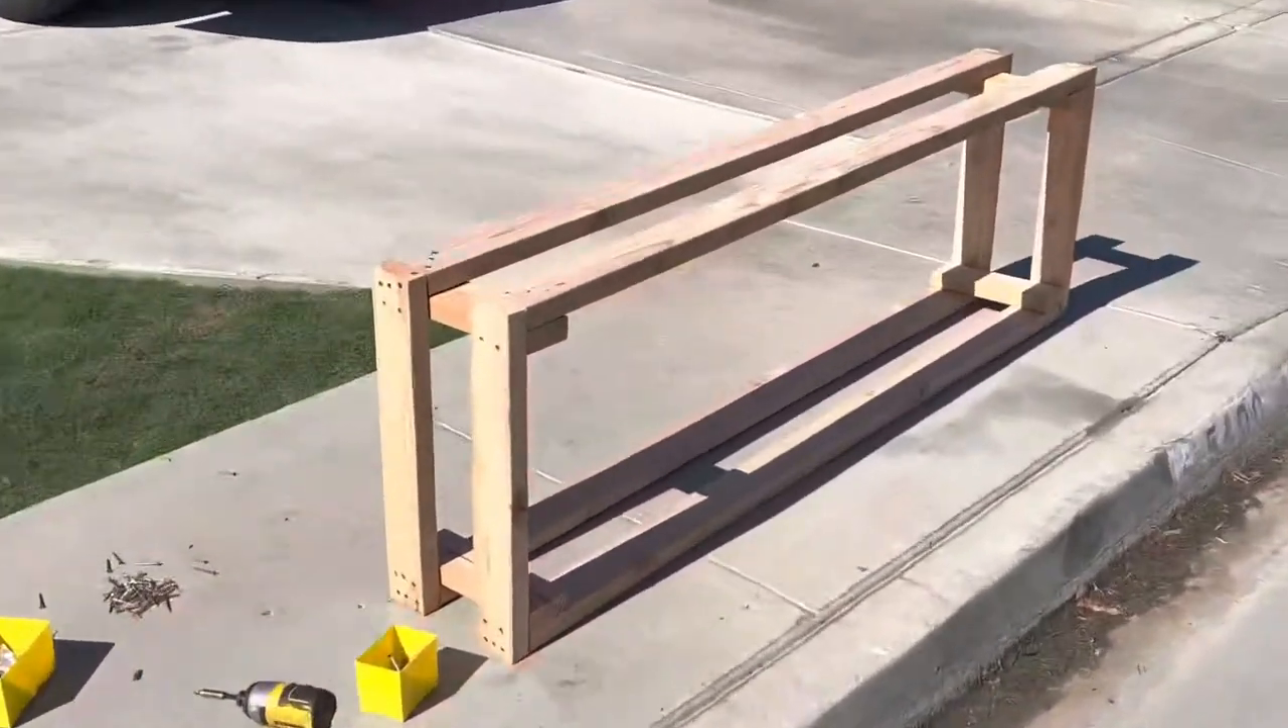We've got the entire frame done.